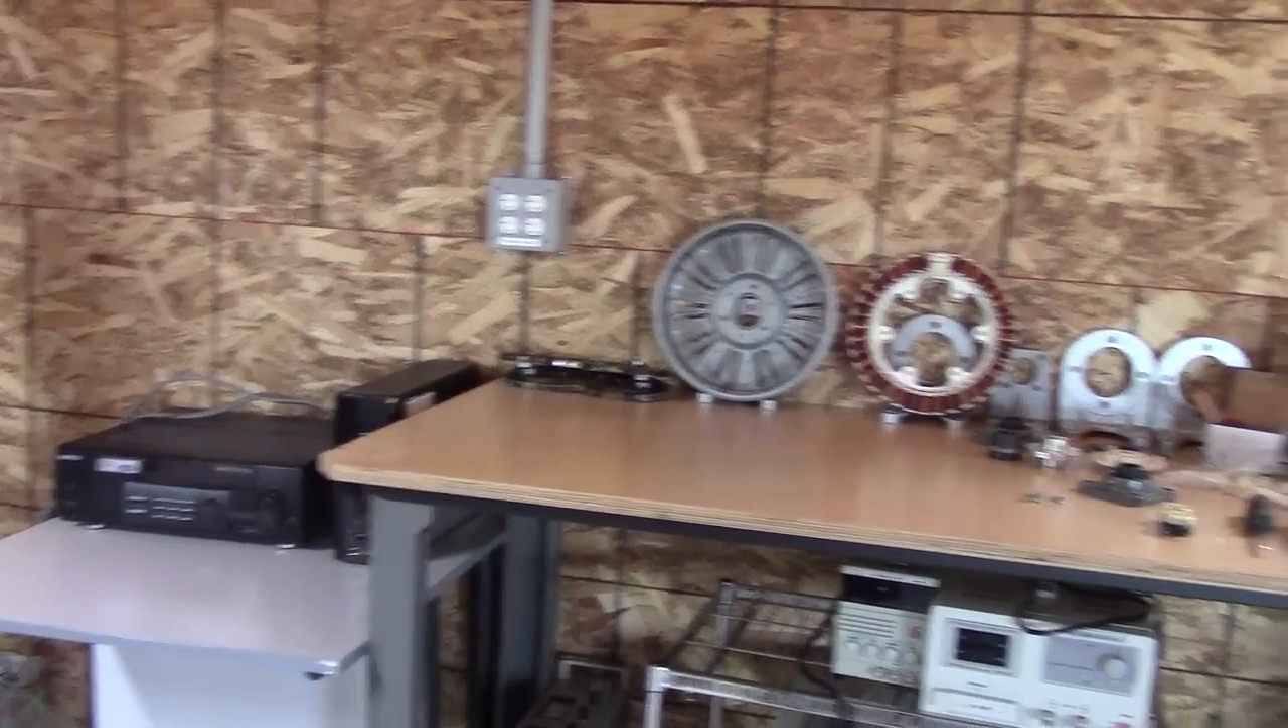This is the motor we're still waiting for parts to put together and waiting here is unbelievable.